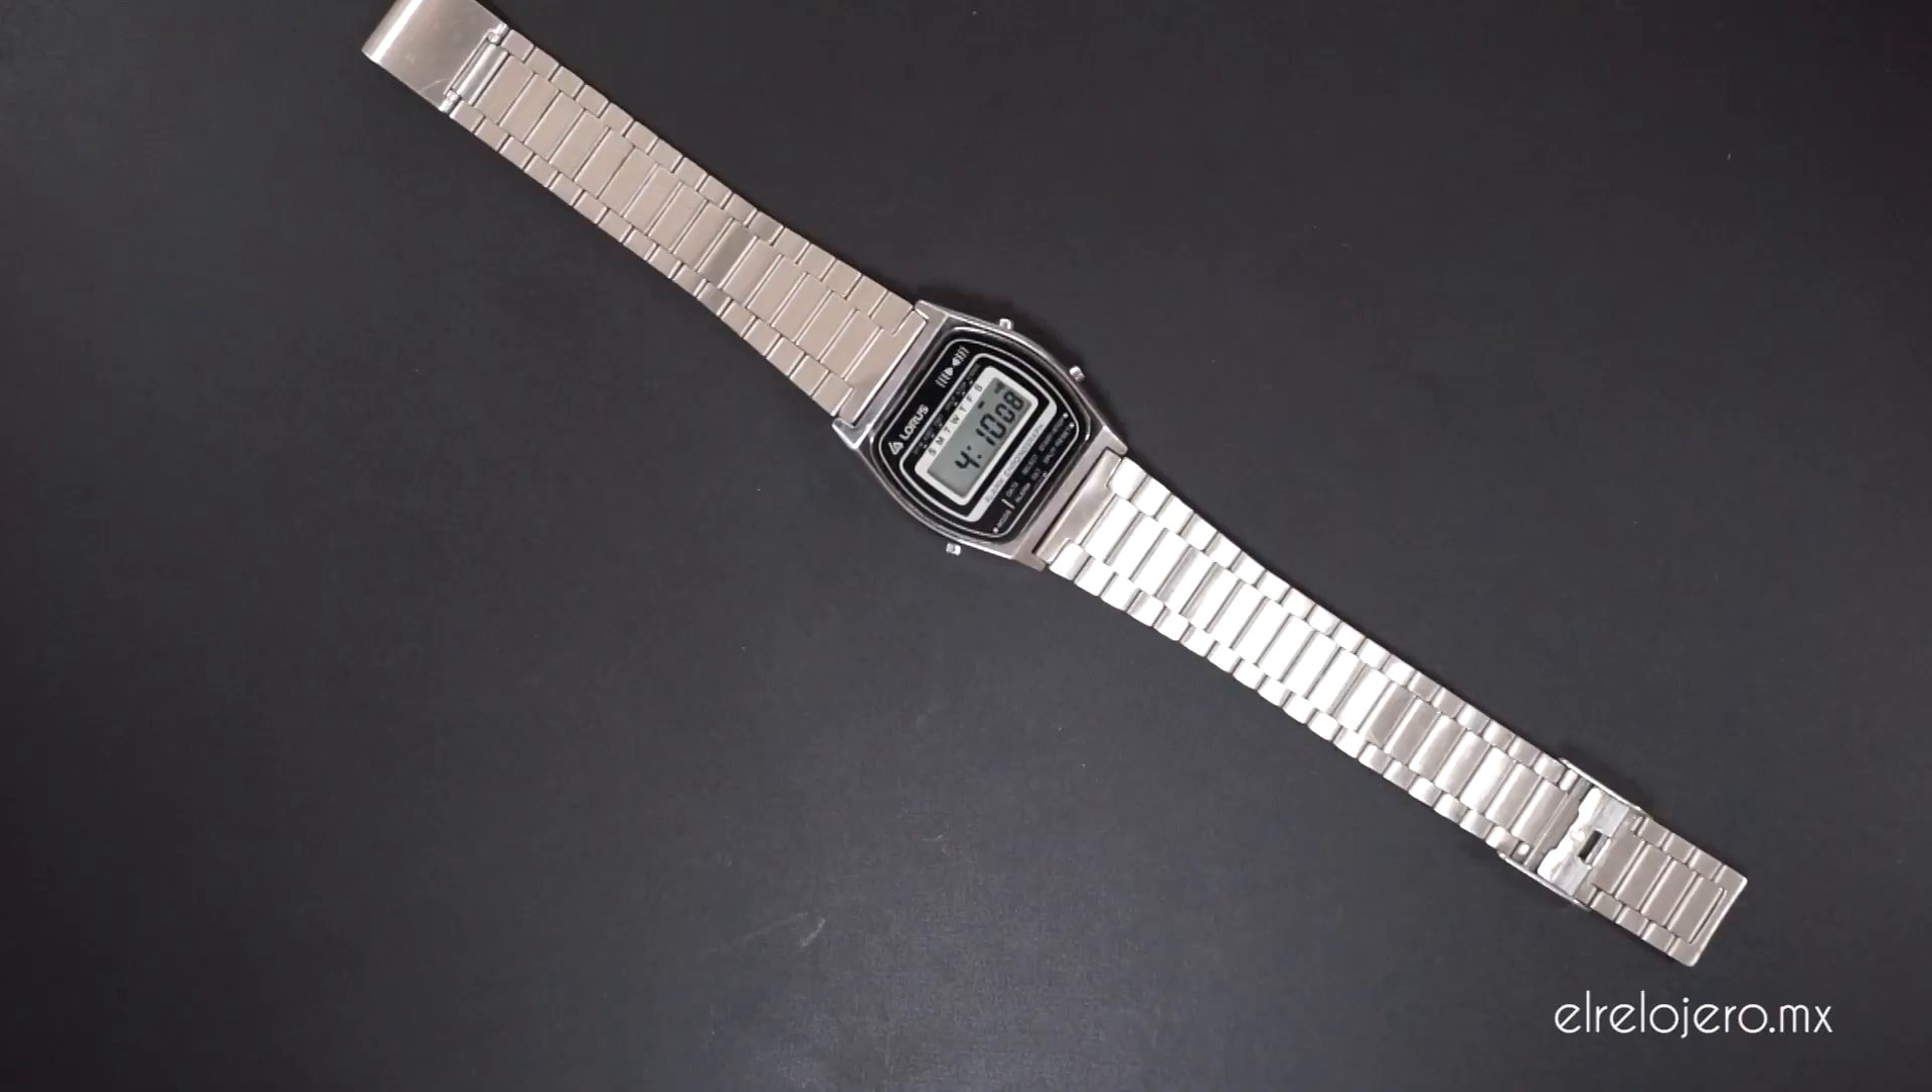Ya está puesto el extensible que supuestamente traía originalmente.